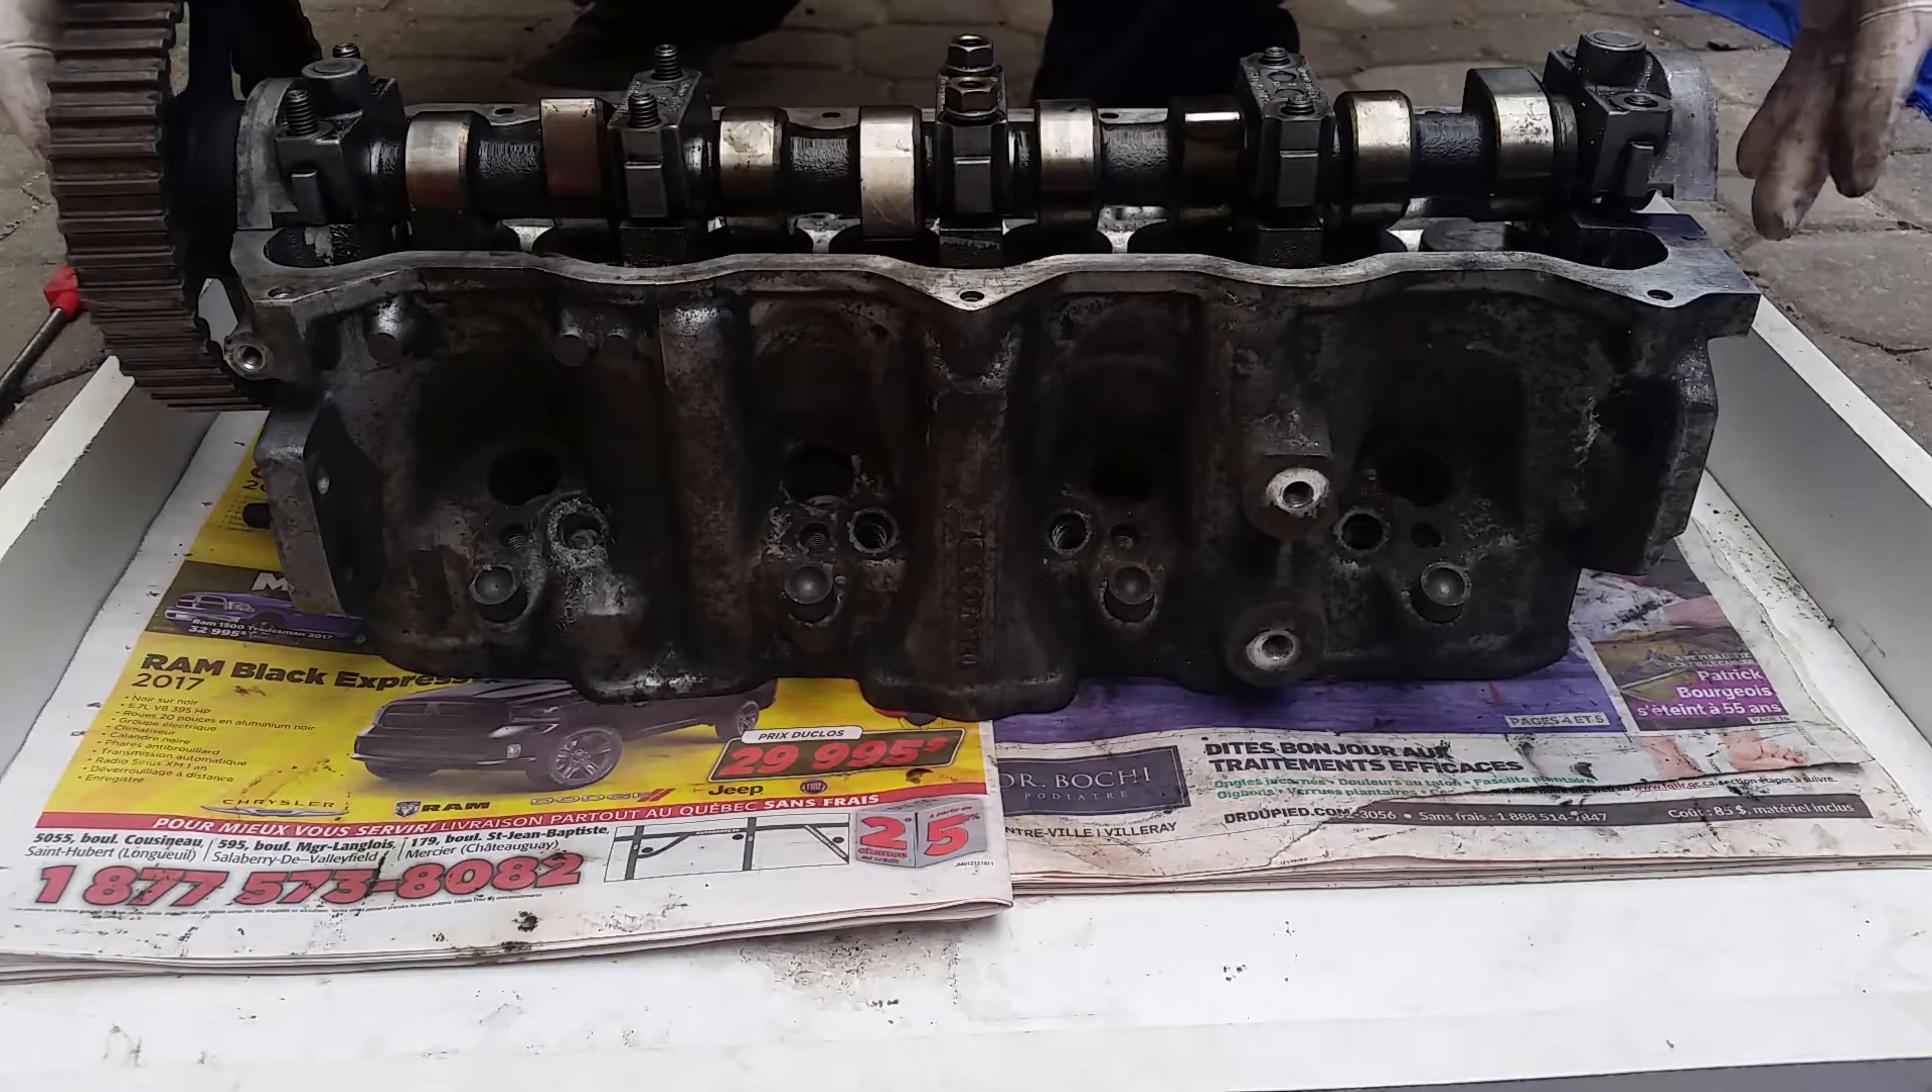Obviously the cylinder head is off the car, it's scrapped.